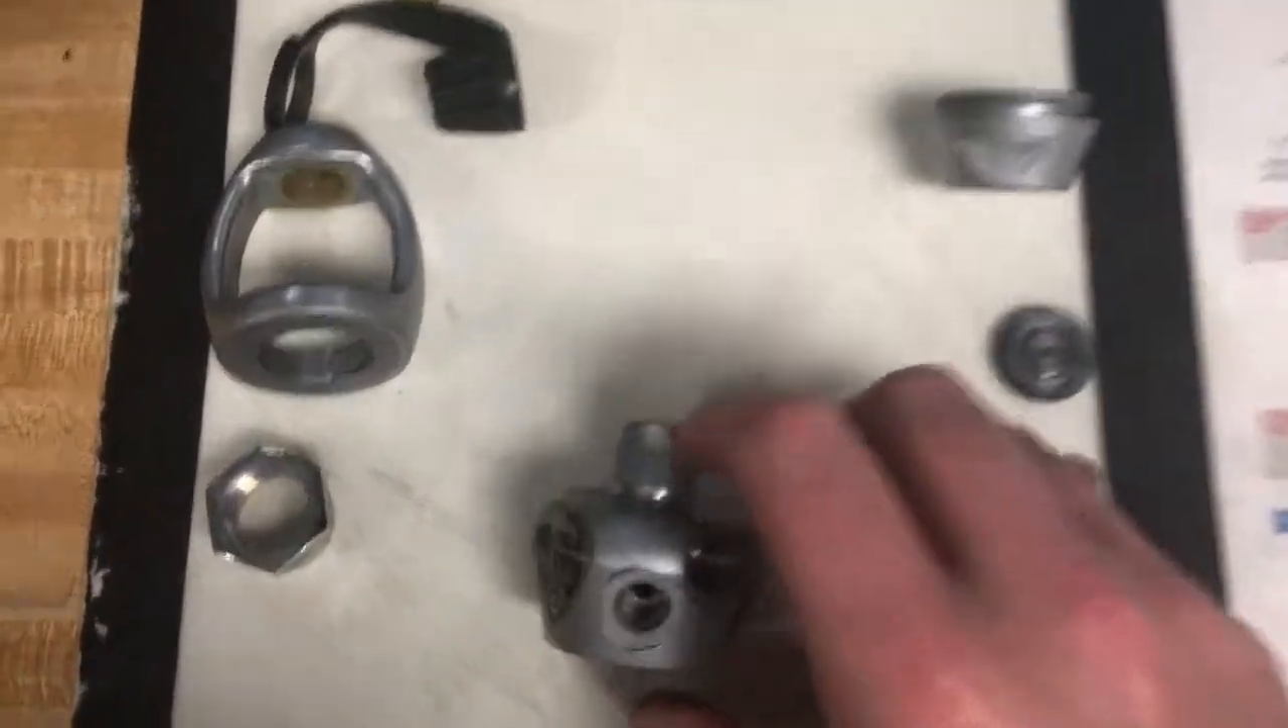Okay so you can see that we've gotten the regulator apart, at least the first steps.